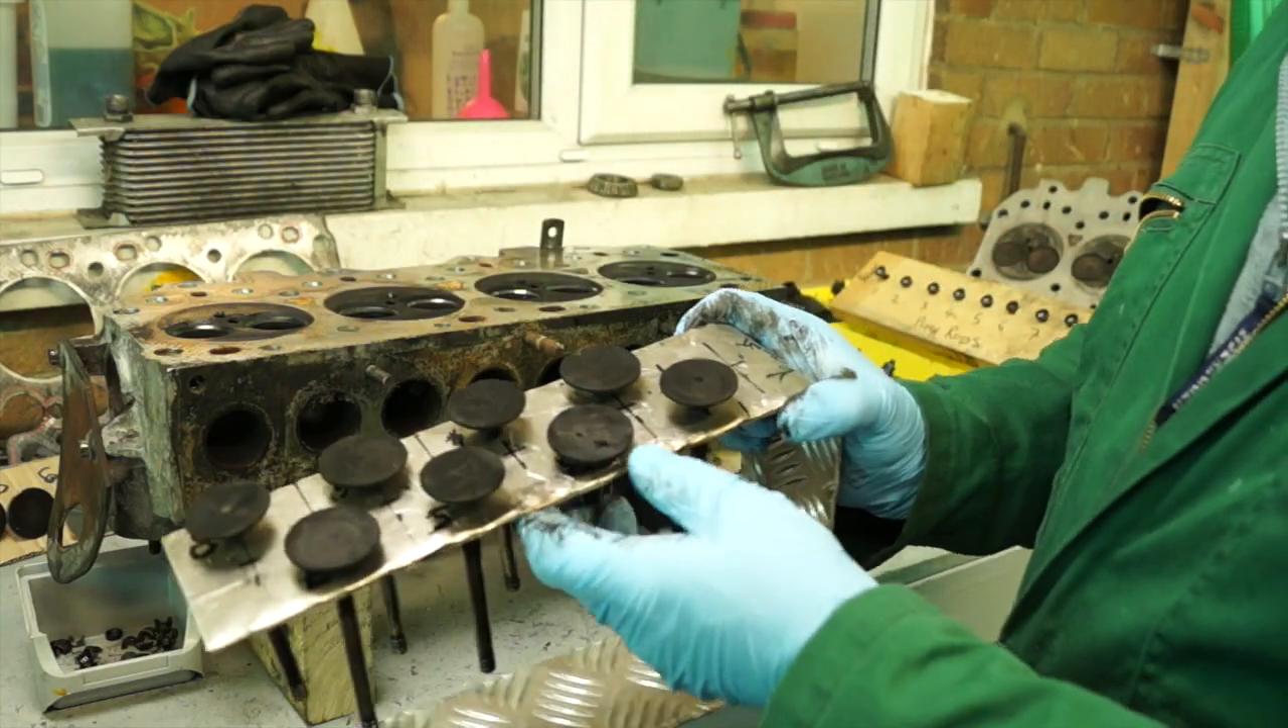So what we've done here we've removed the valves and we have them in order.